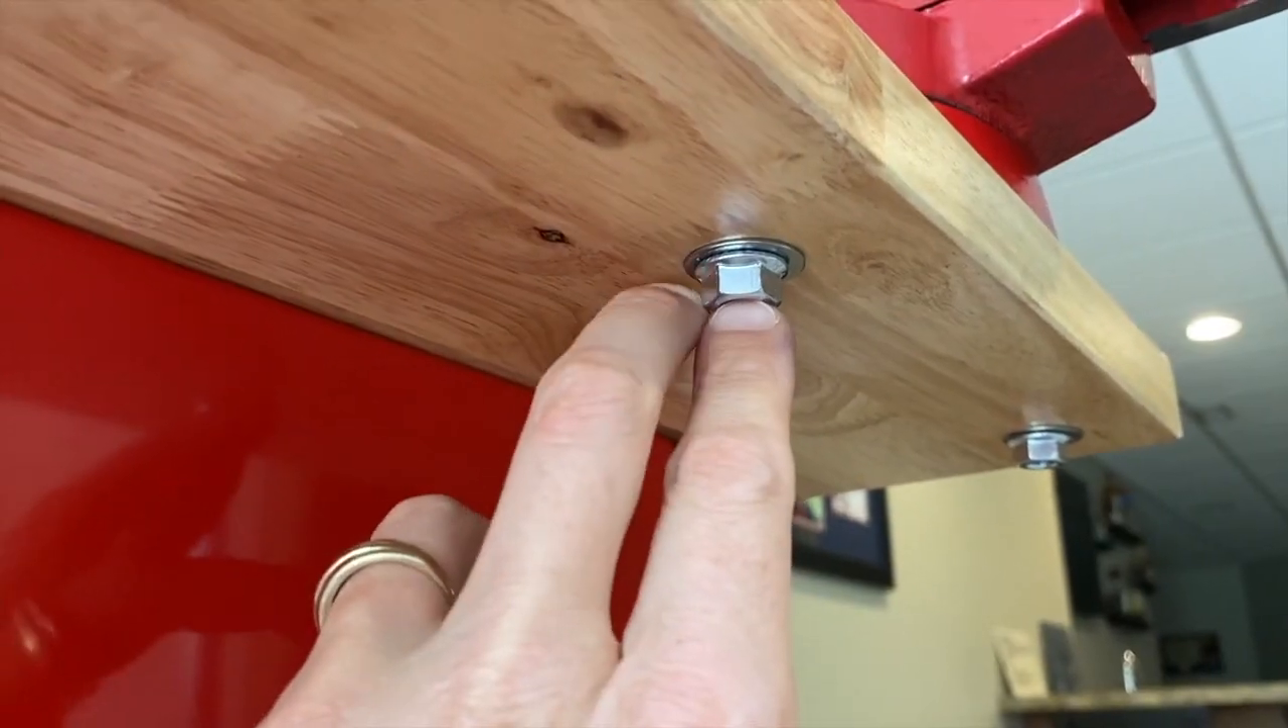I even went ahead and added washers in between the nut and bench.